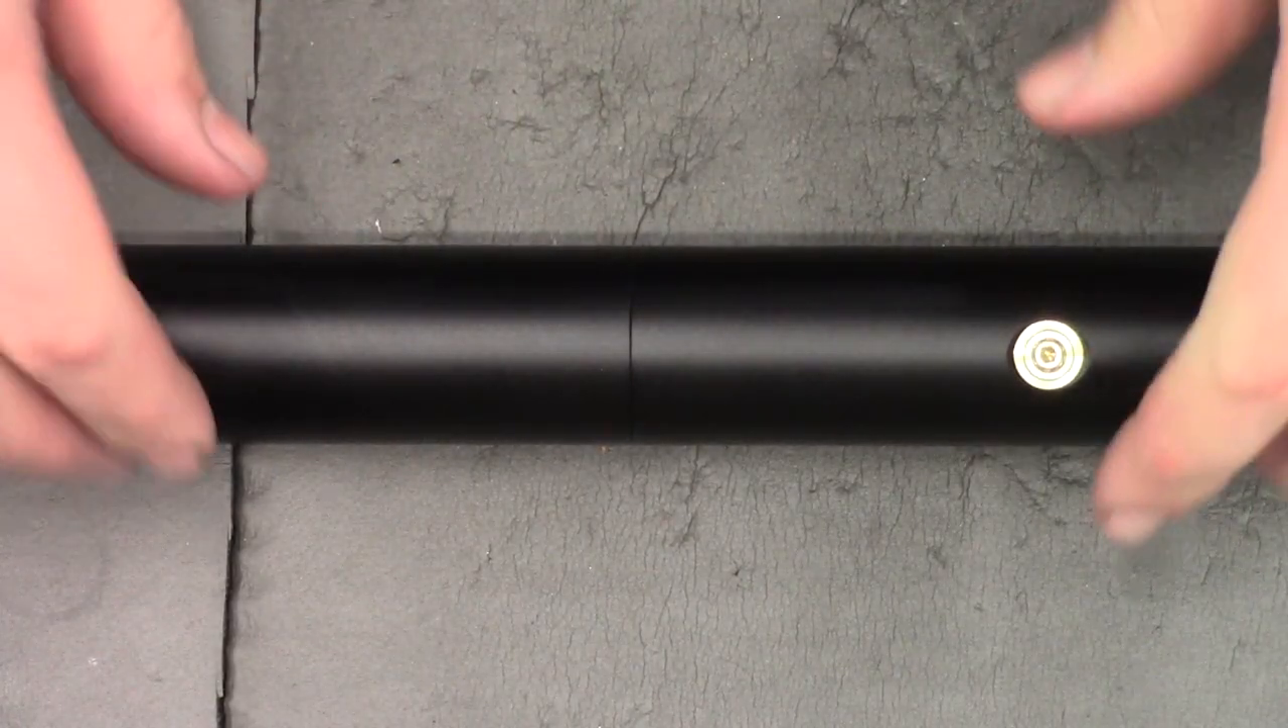Right, that's the air cylinder put back together.